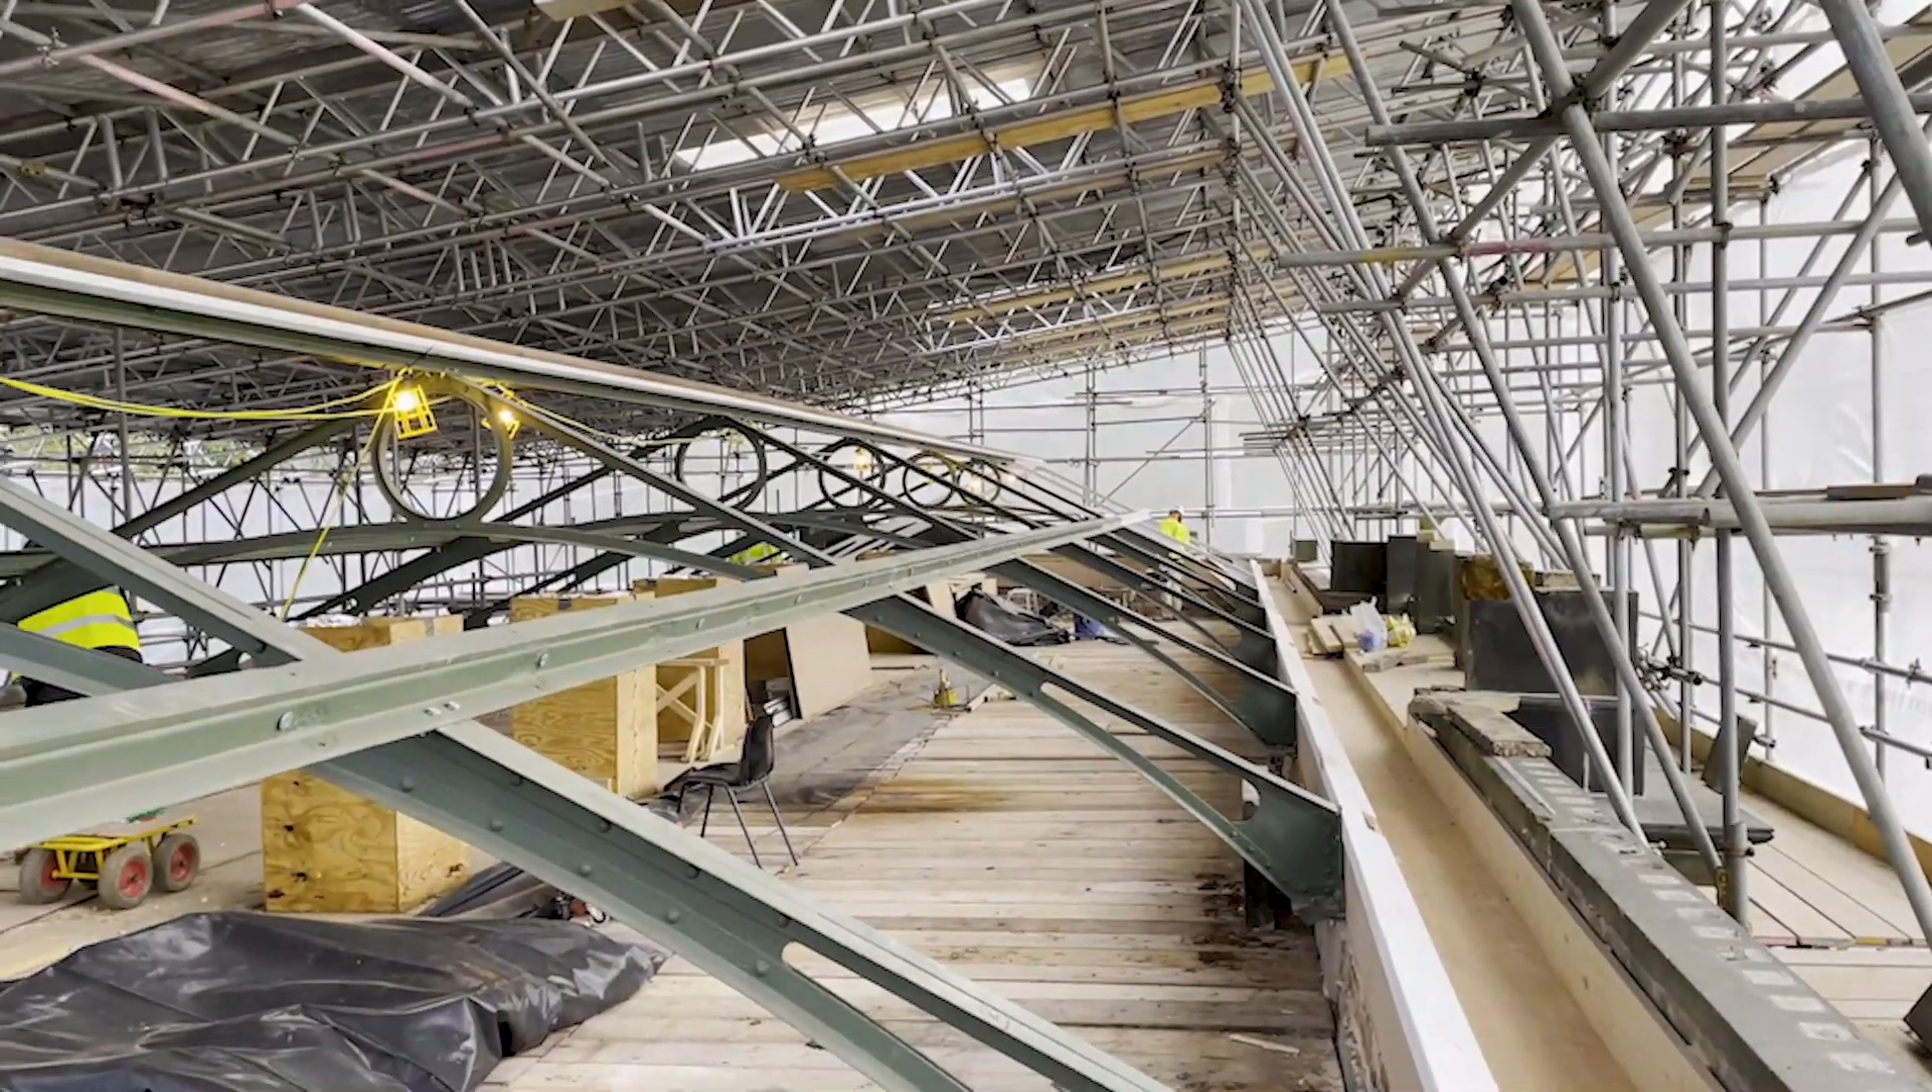So obviously the trusses are now back in position.